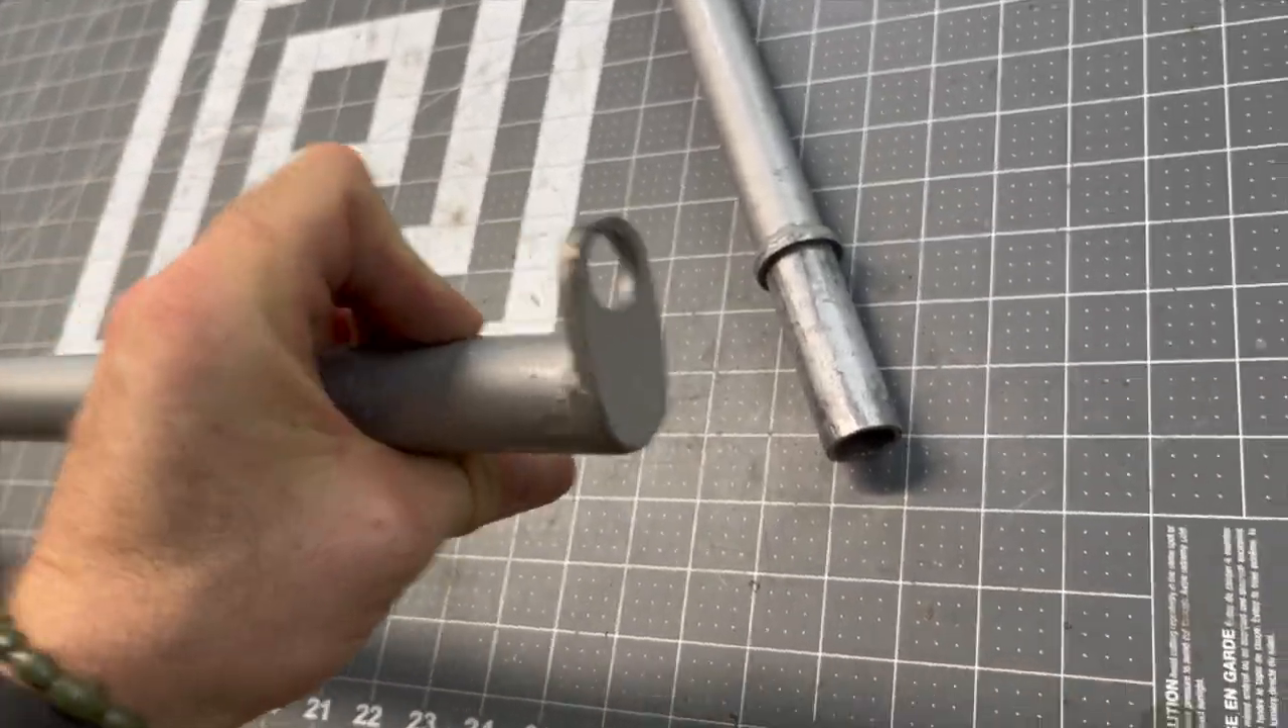On this end i just welded on a tab drilled a hole and that's what i clipped the hammock into.